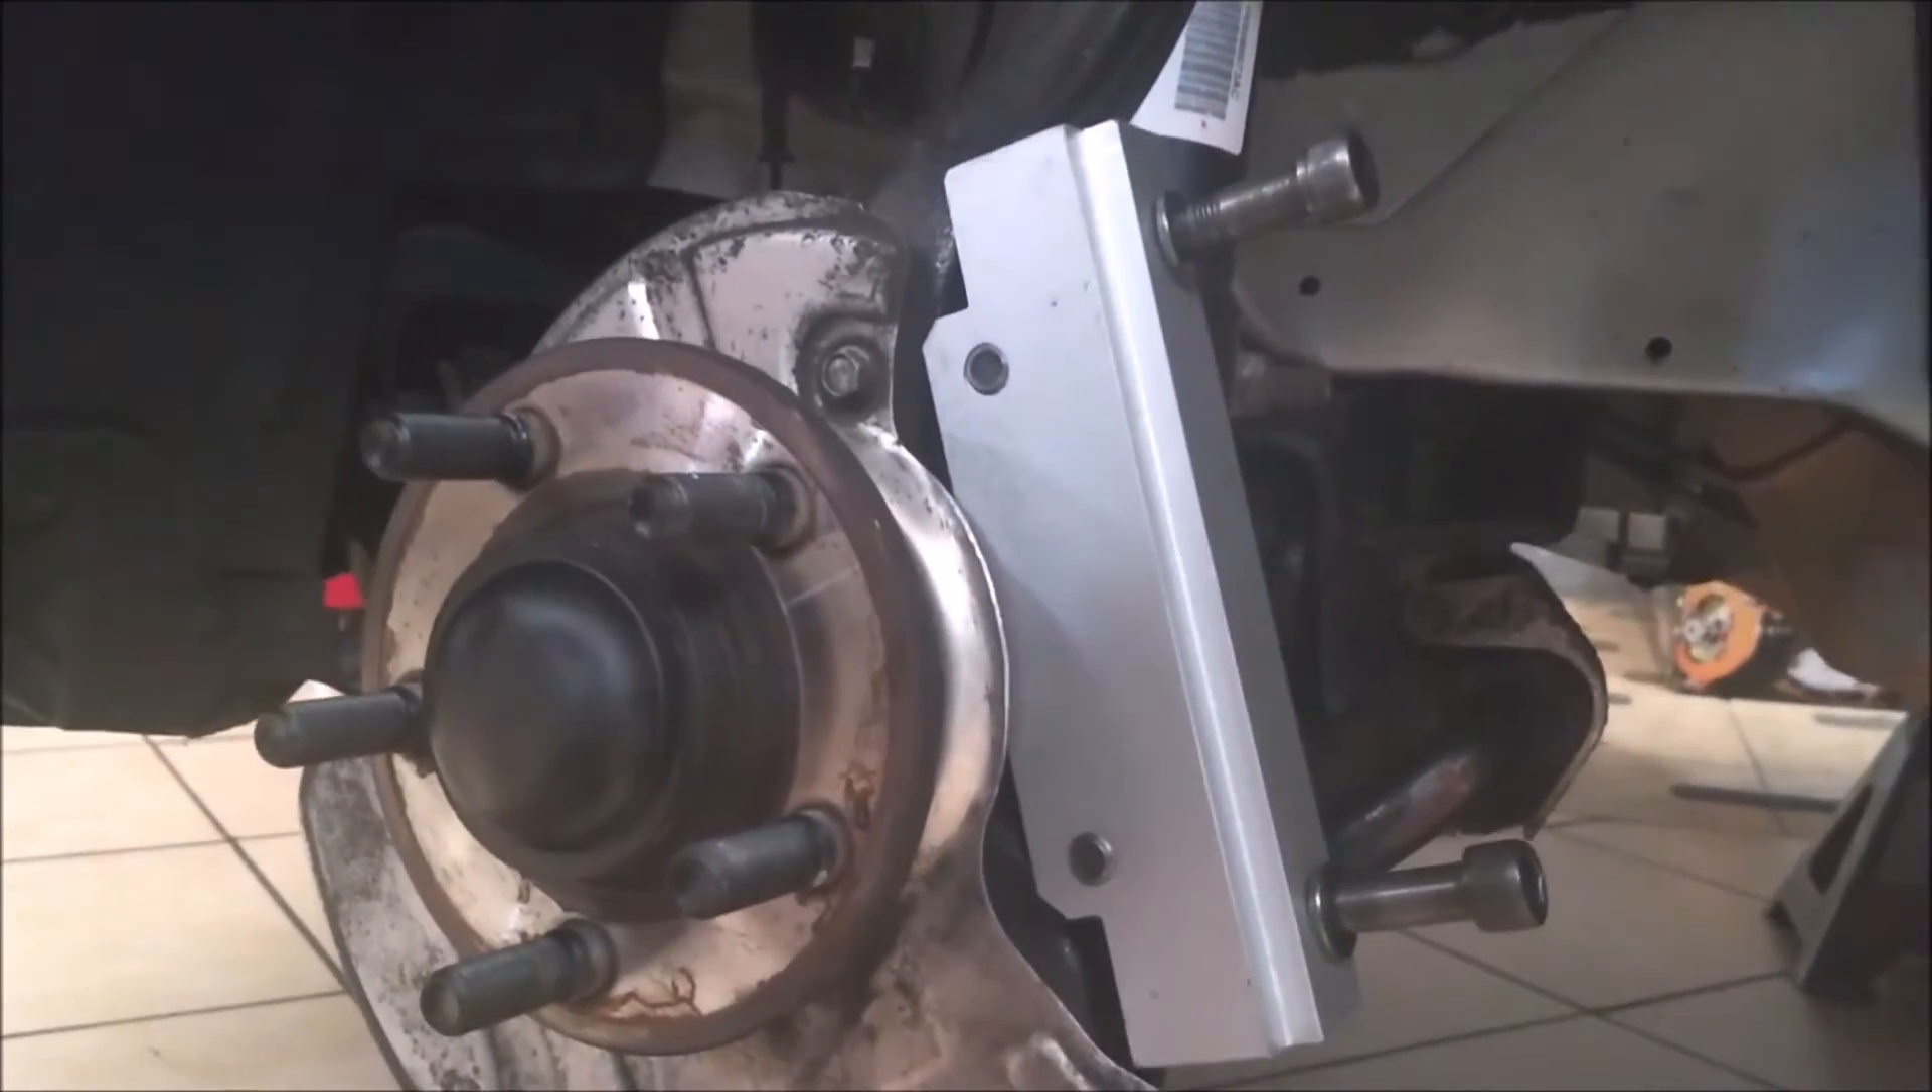Pues ahí ya pueden ver ya quedó el adaptador que va a sujetar el caliper.